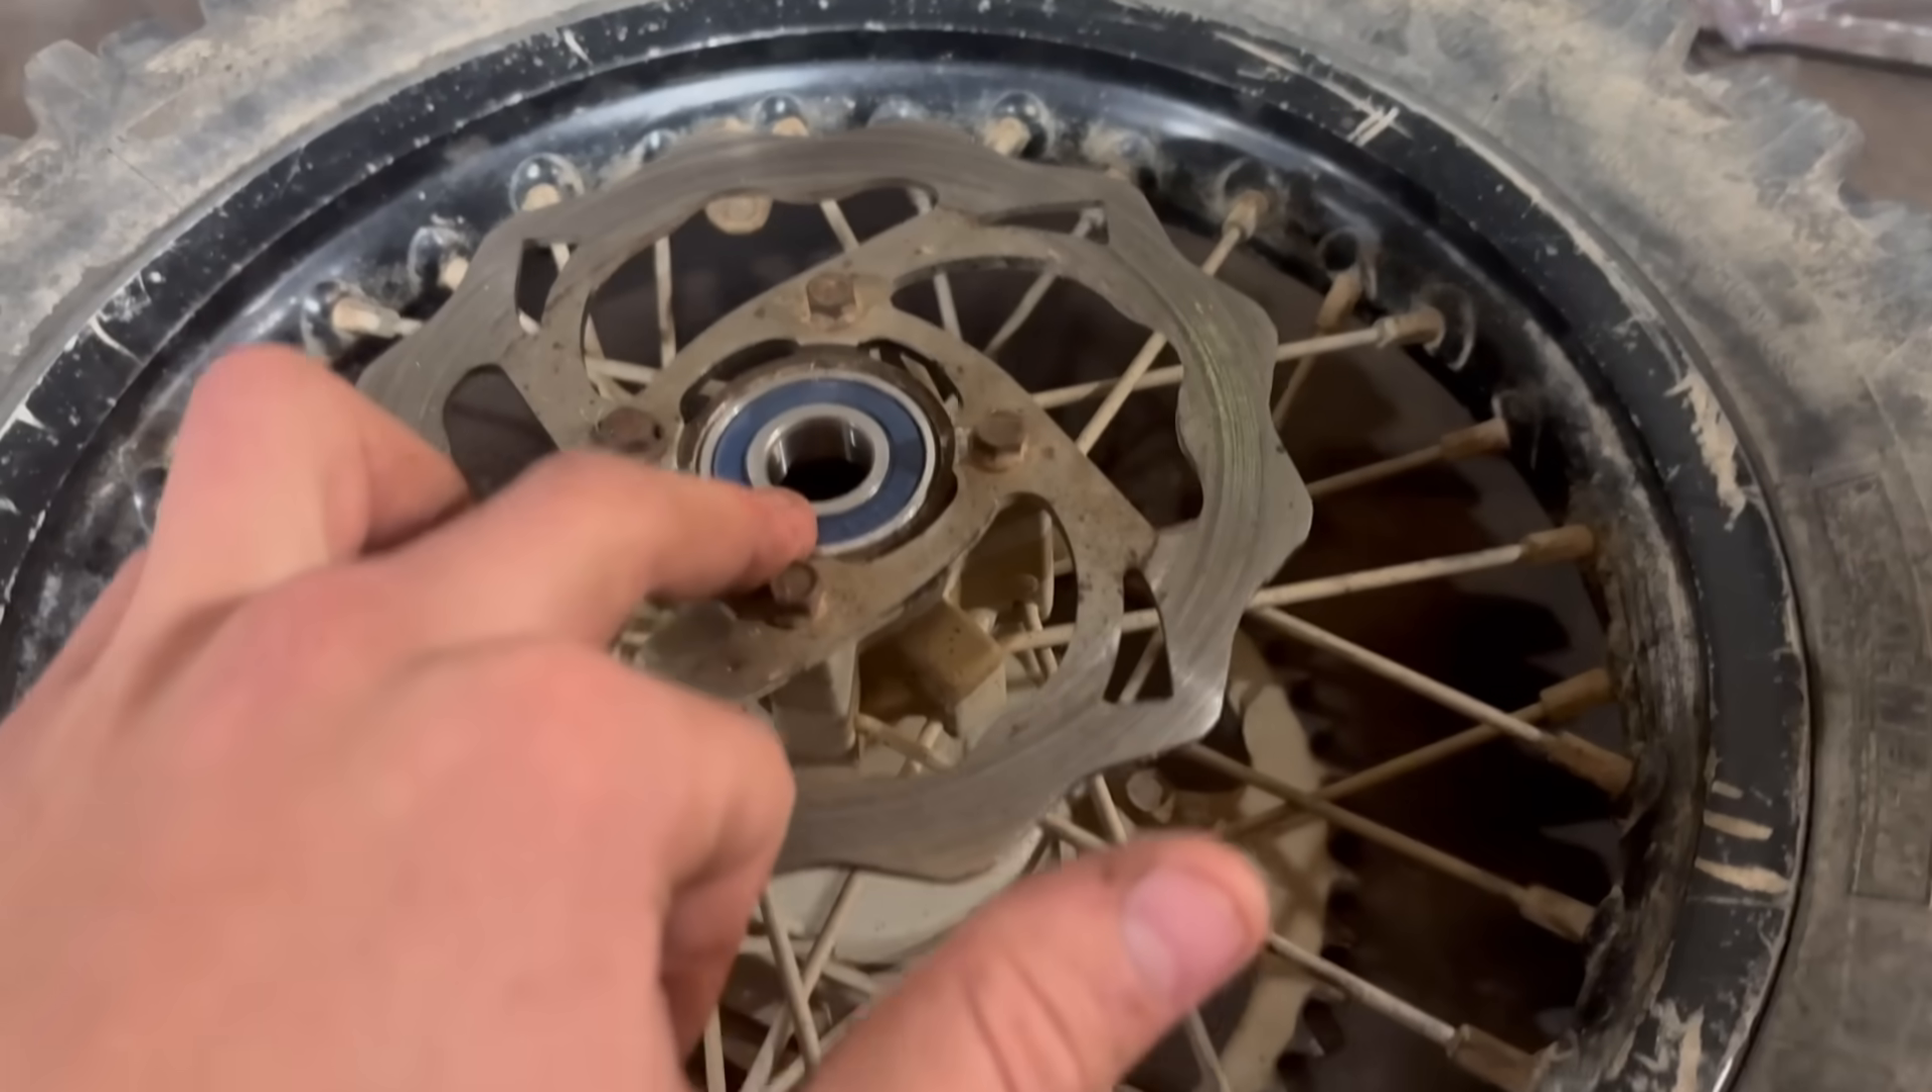Okay that bearing is in.